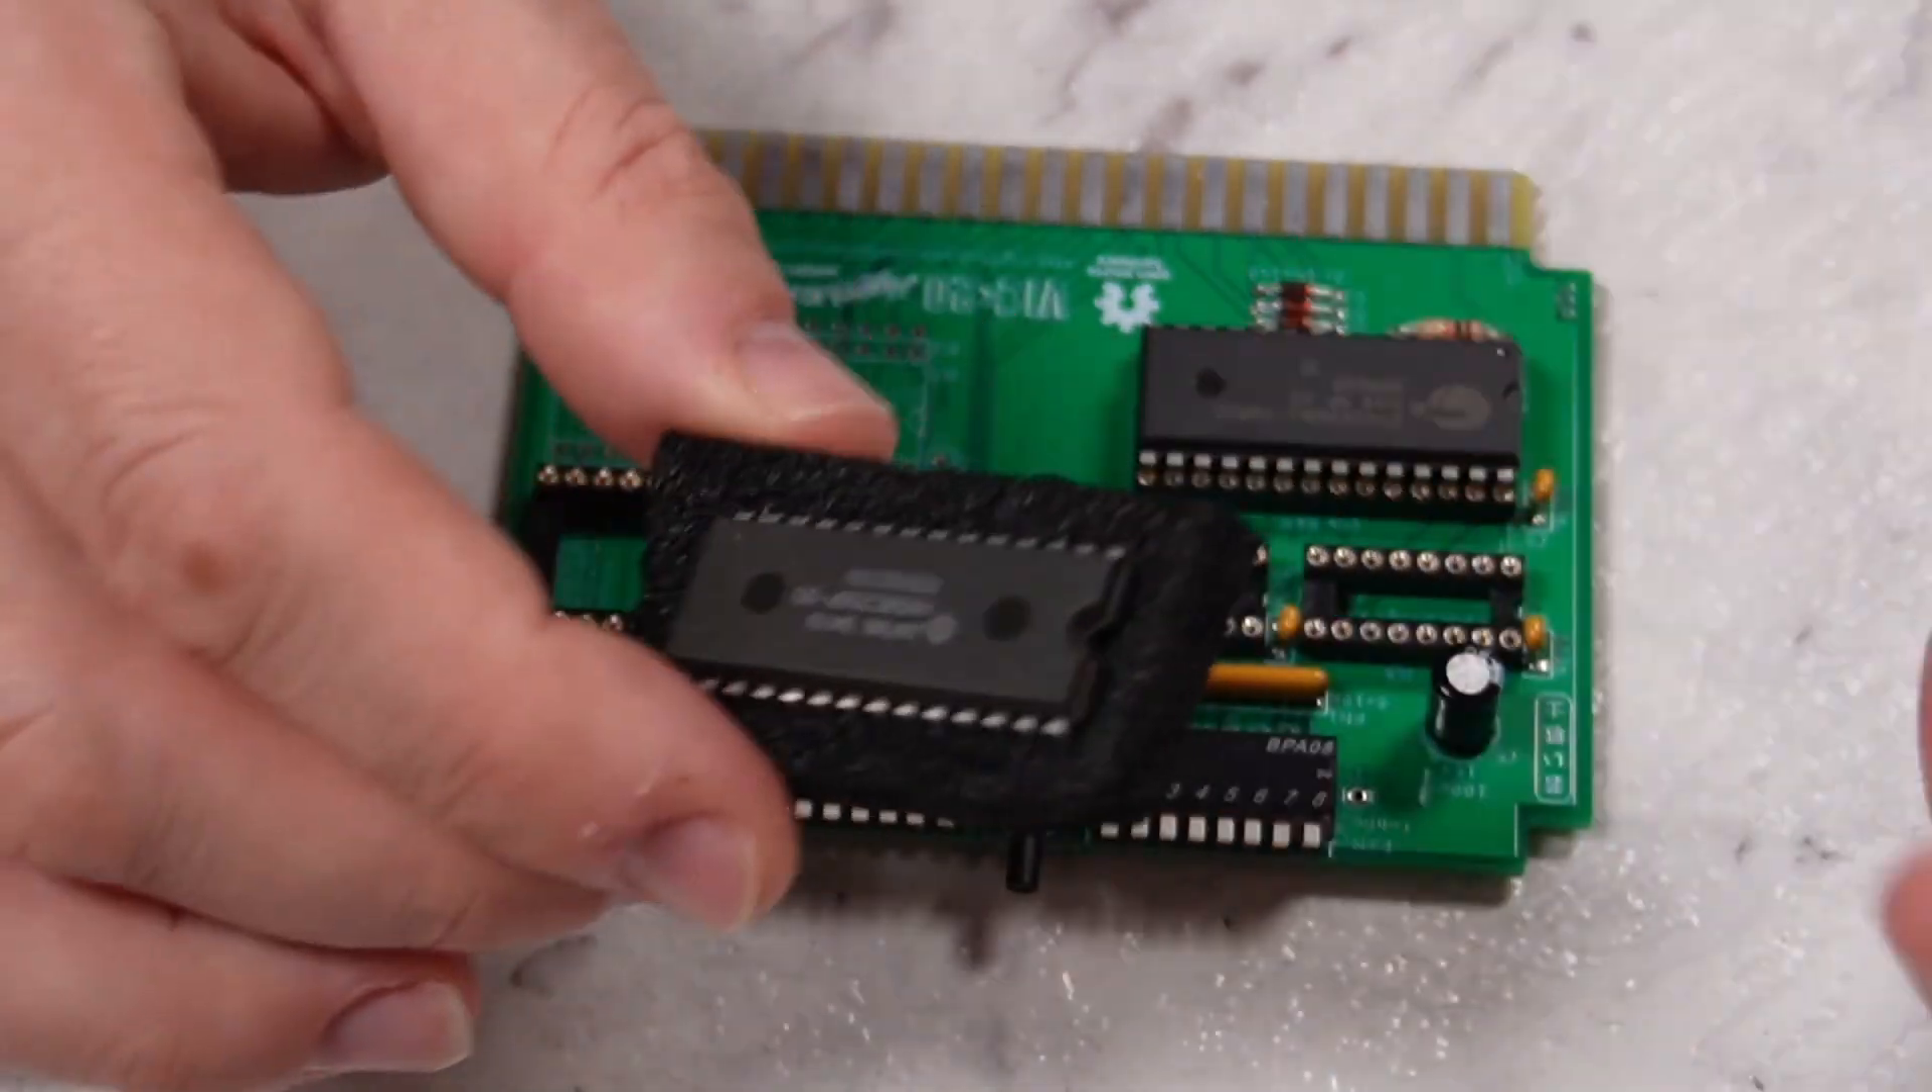Now we've got the the EEPROM here and I'm going to be using an electrically erasable EEPROM here but I won't put that in yet because I've got to program it.